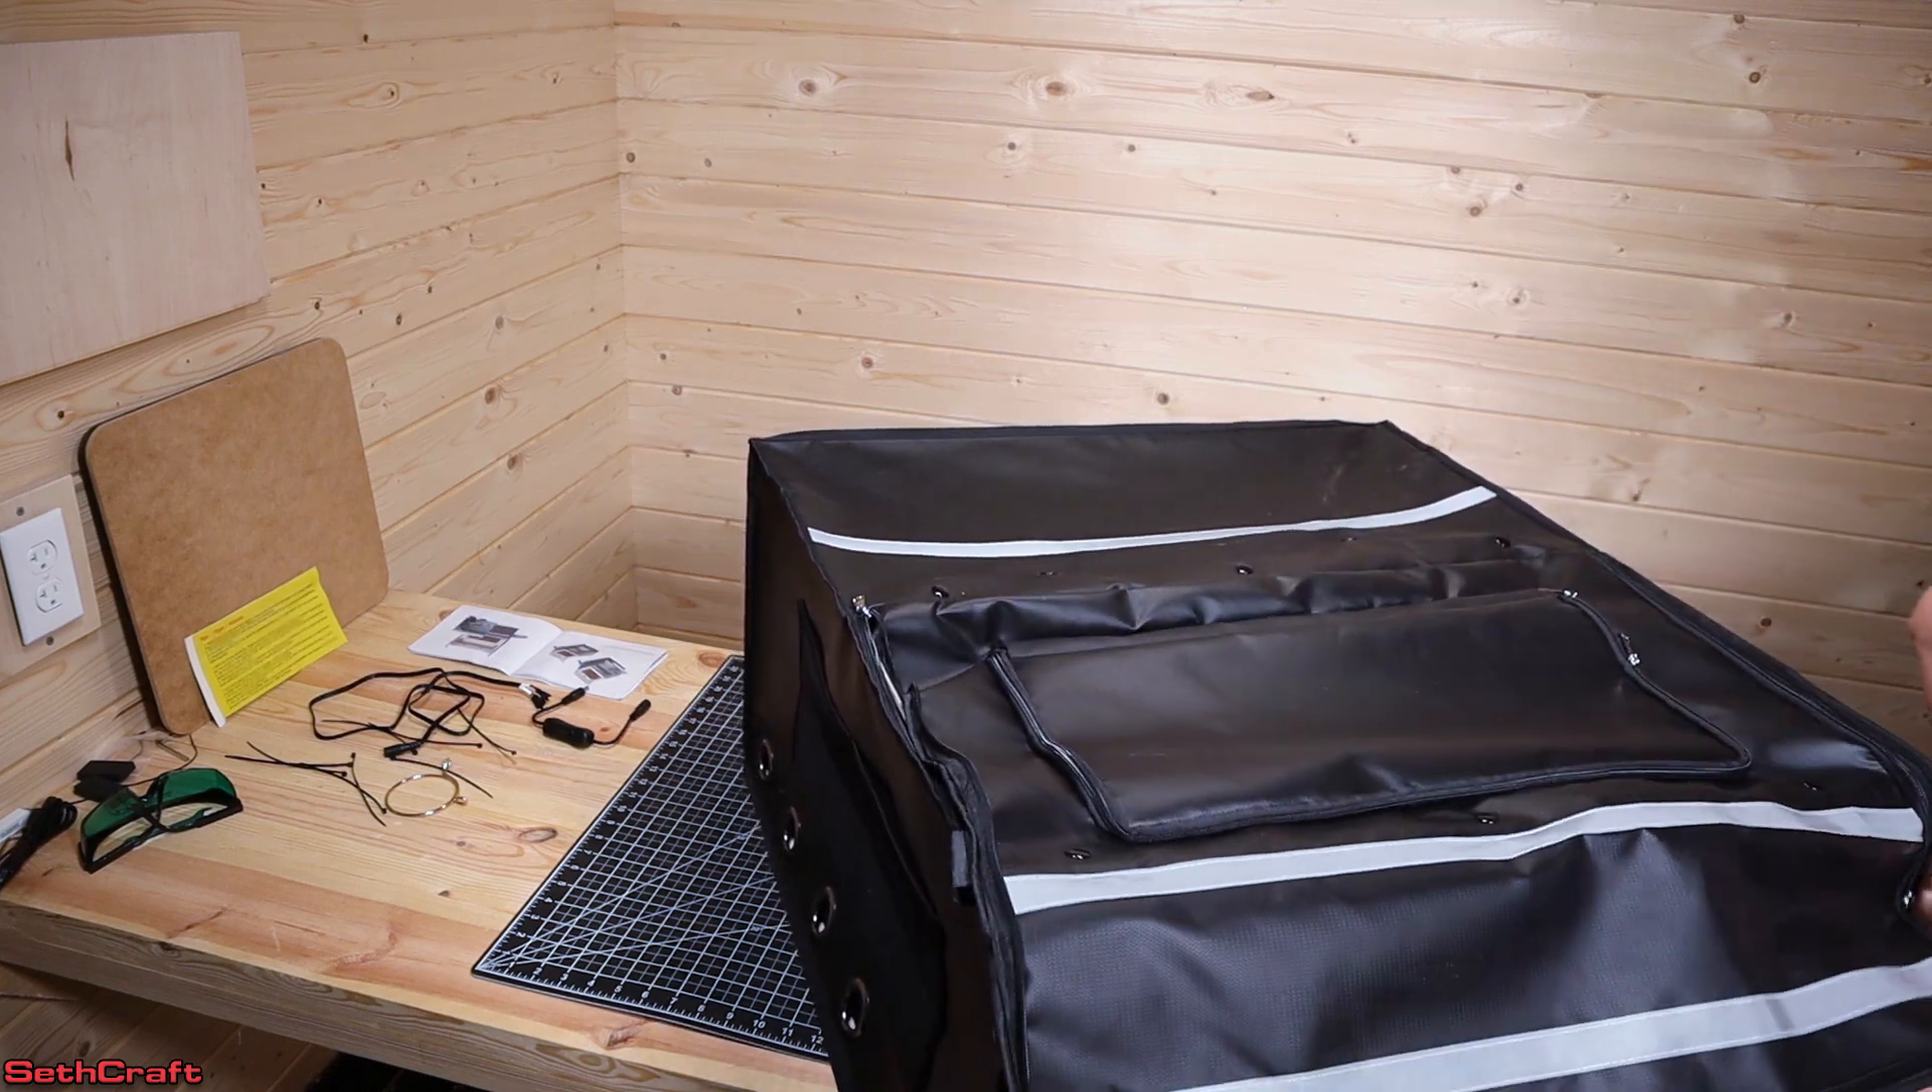And there we have it. That's the basic assembly of this housing.